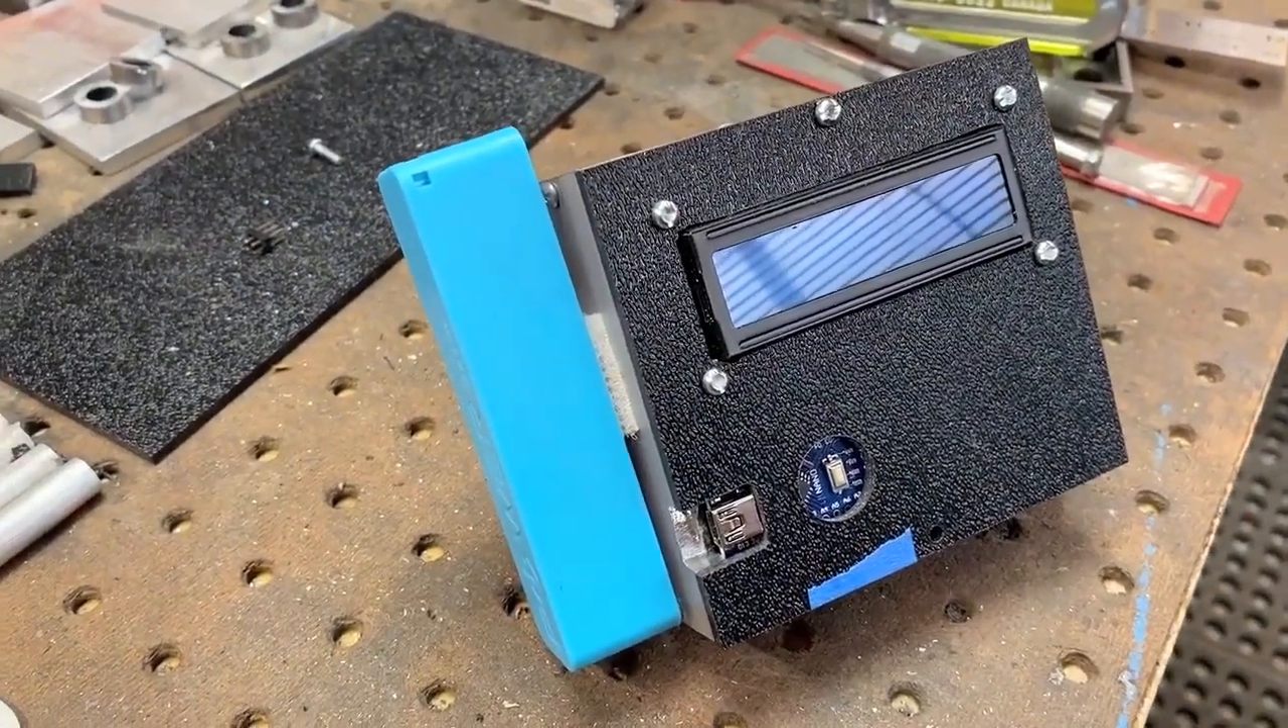The battery pack there is just velcro to the side.